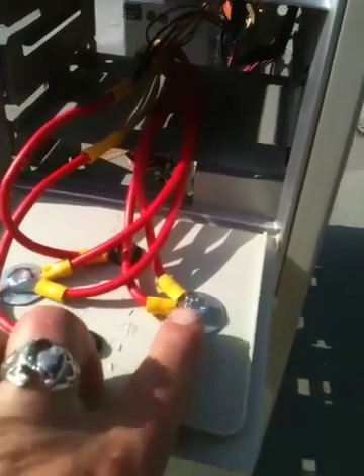So, when I pulled the door down, you can see all I did was I put a couple of bolts through here, and then attached the appropriate wires.